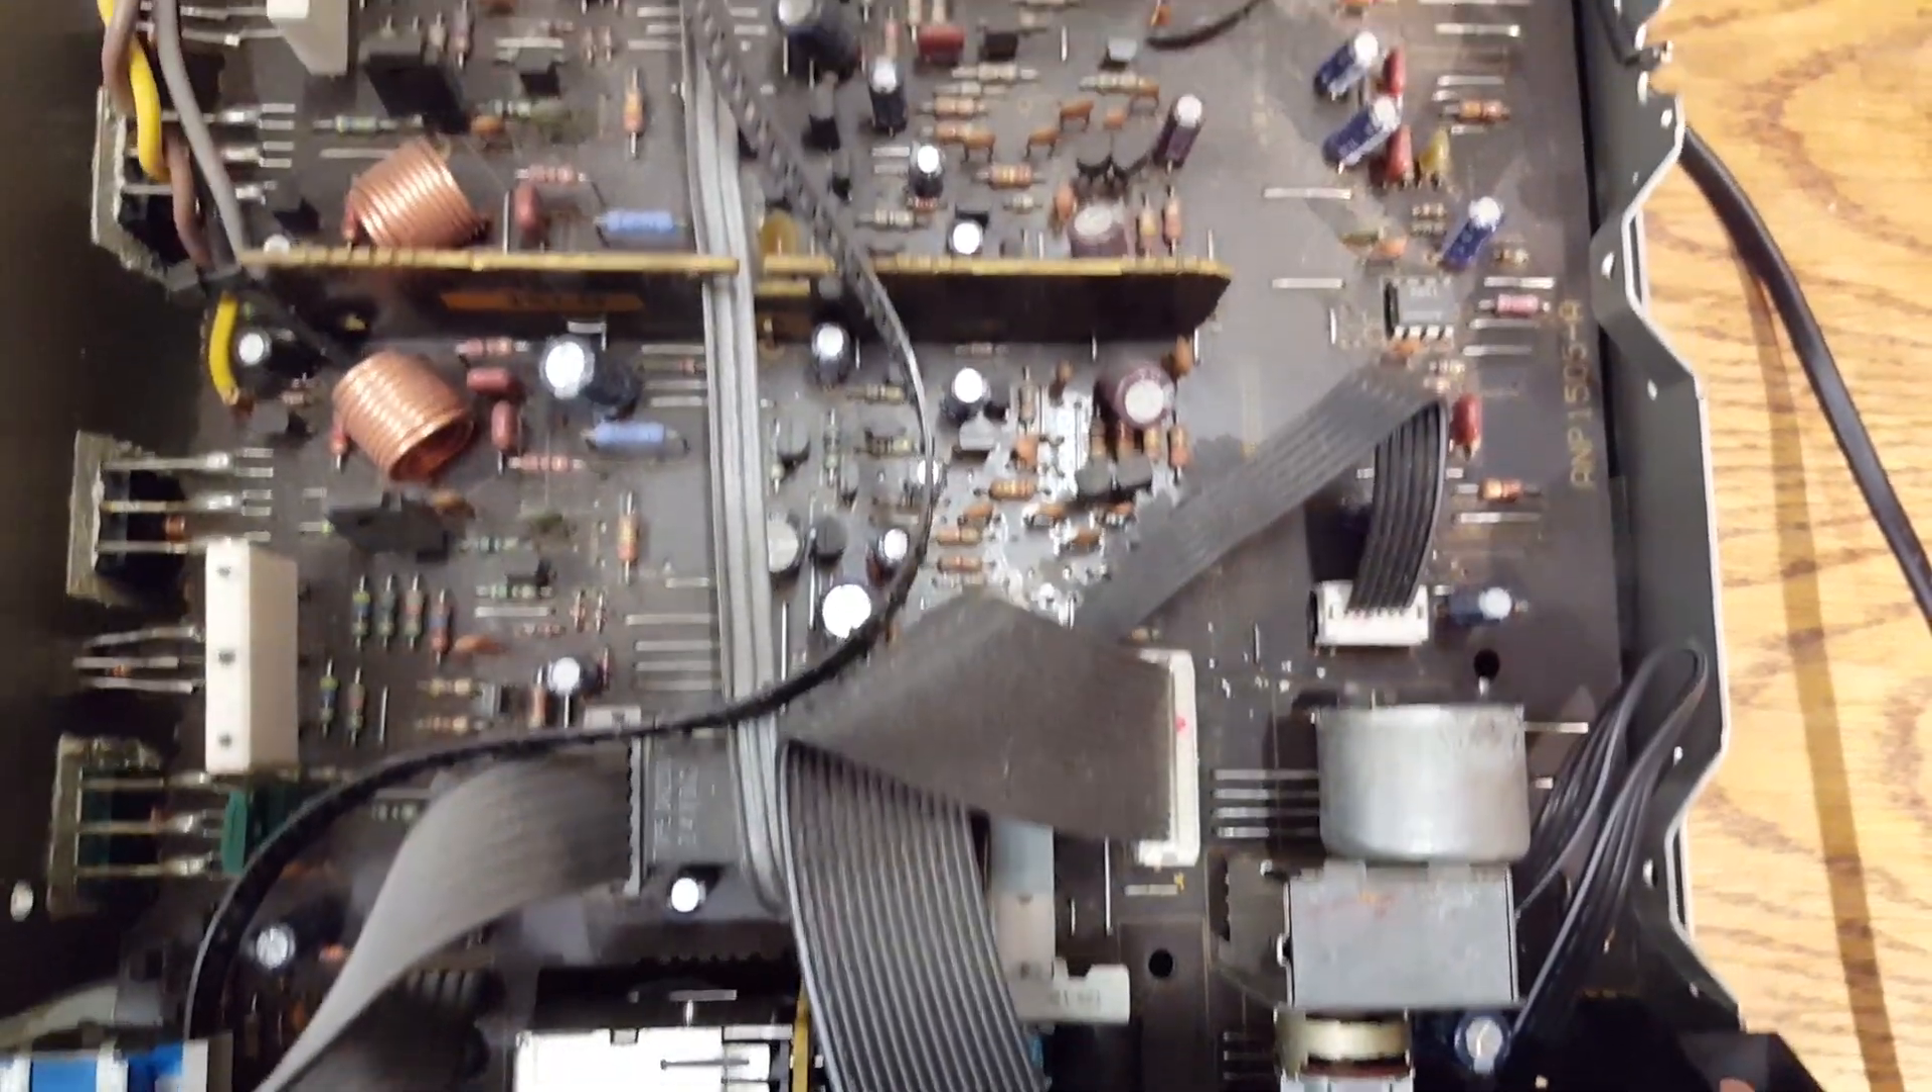The top cover has been removed to reveal another mess.